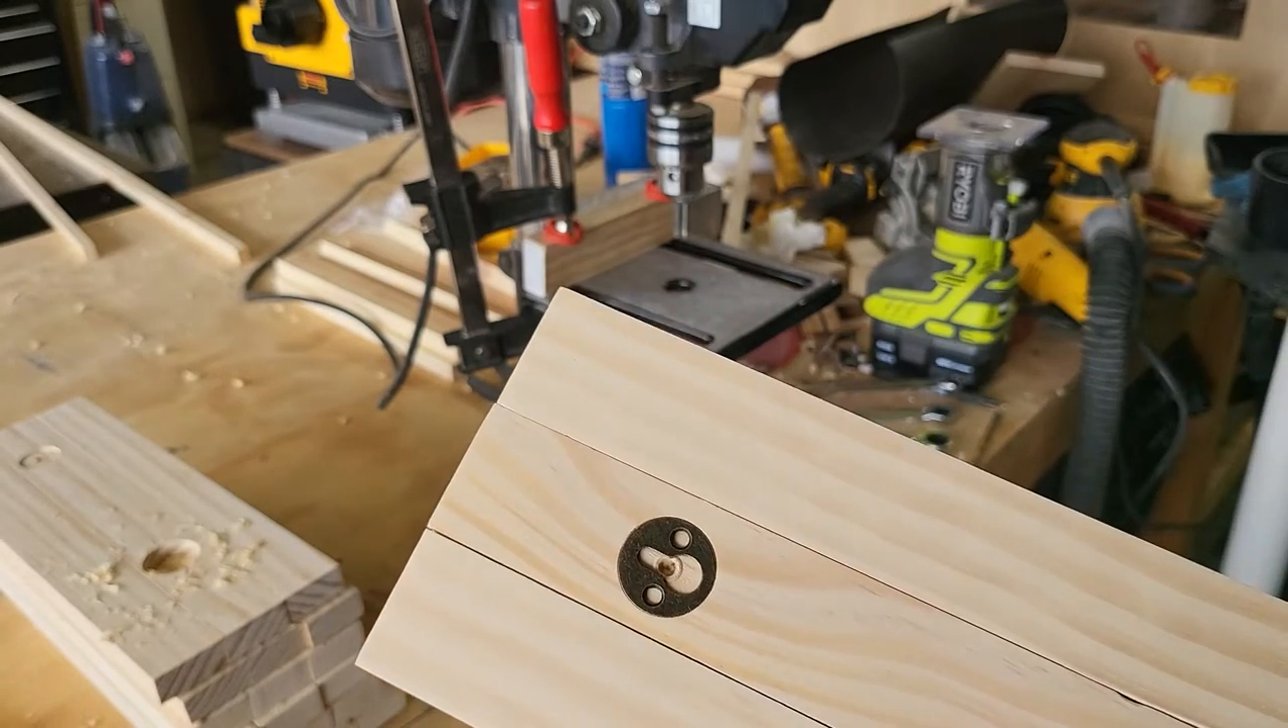So the hanger sits flush in there. That's all good.